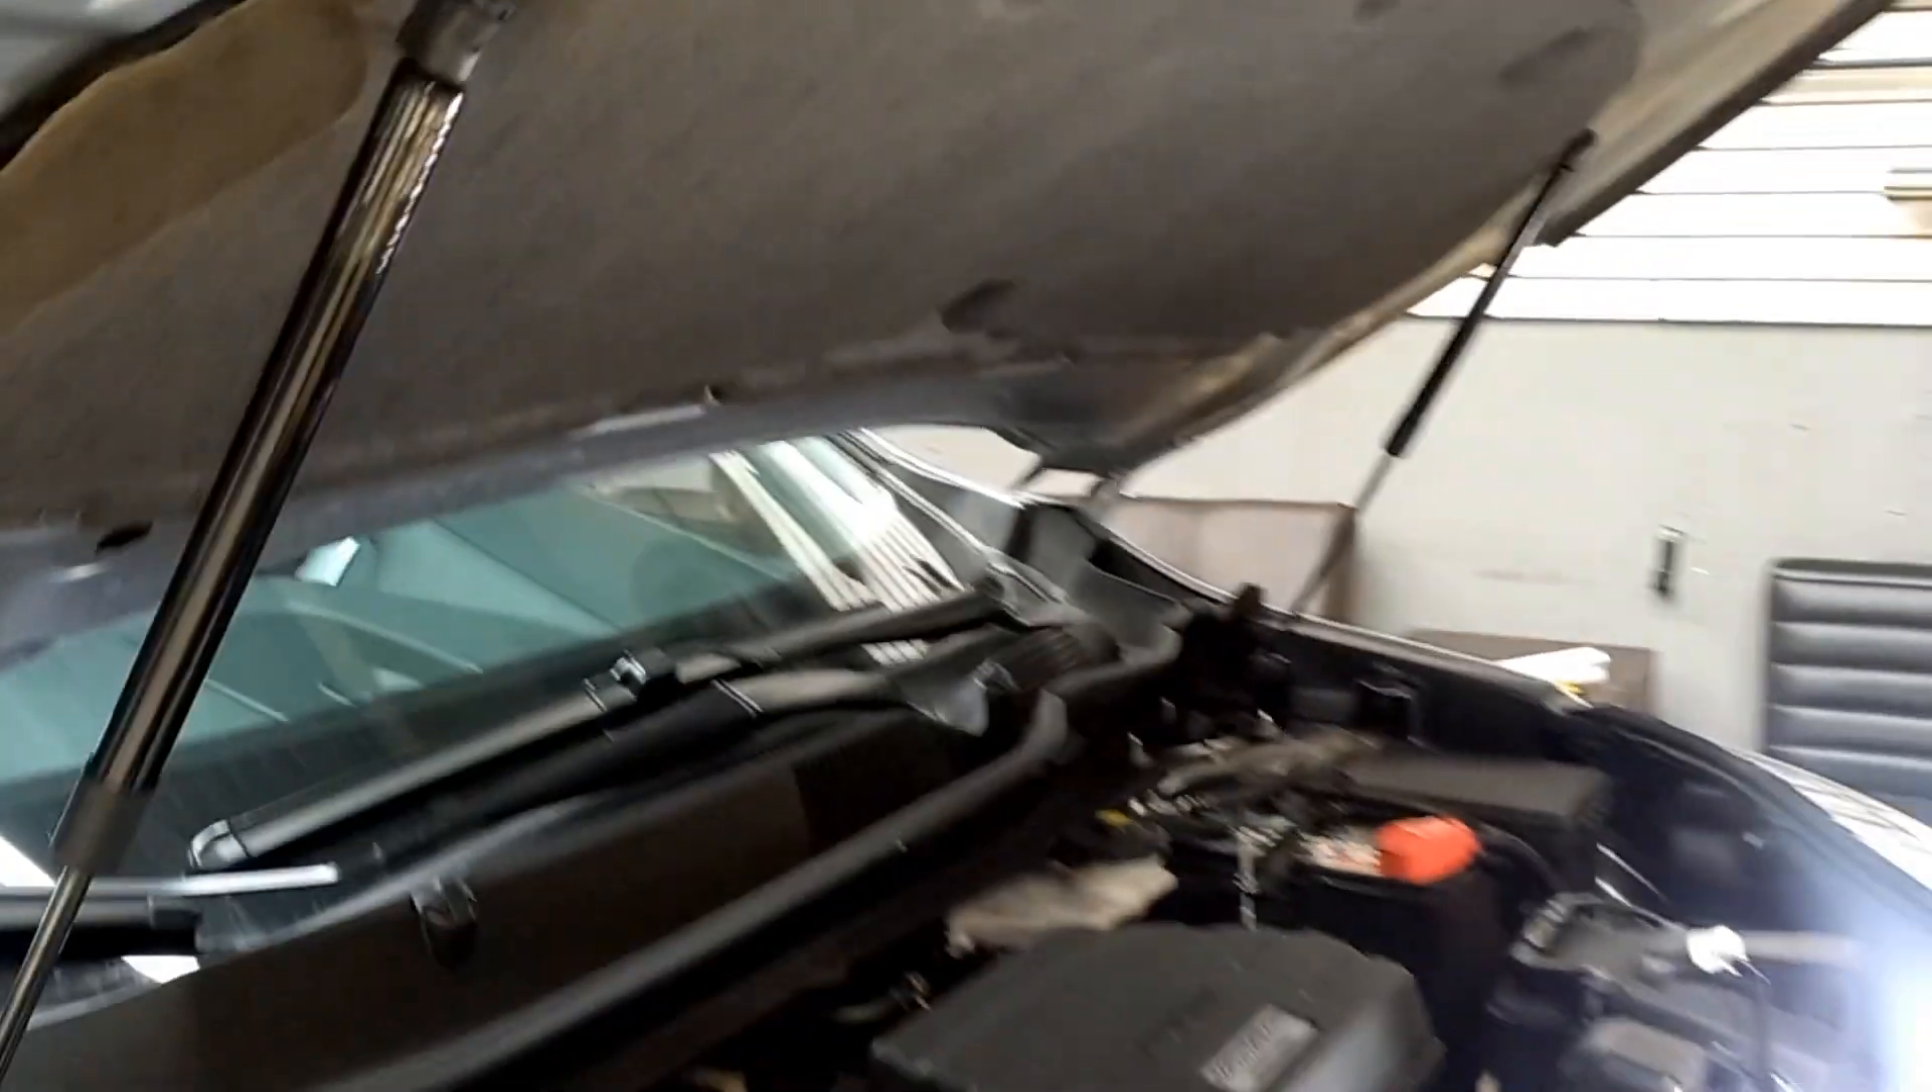Y aquí ya los podemos ver perfectamente colocados ambos amortiguadores para elevar el cofre.